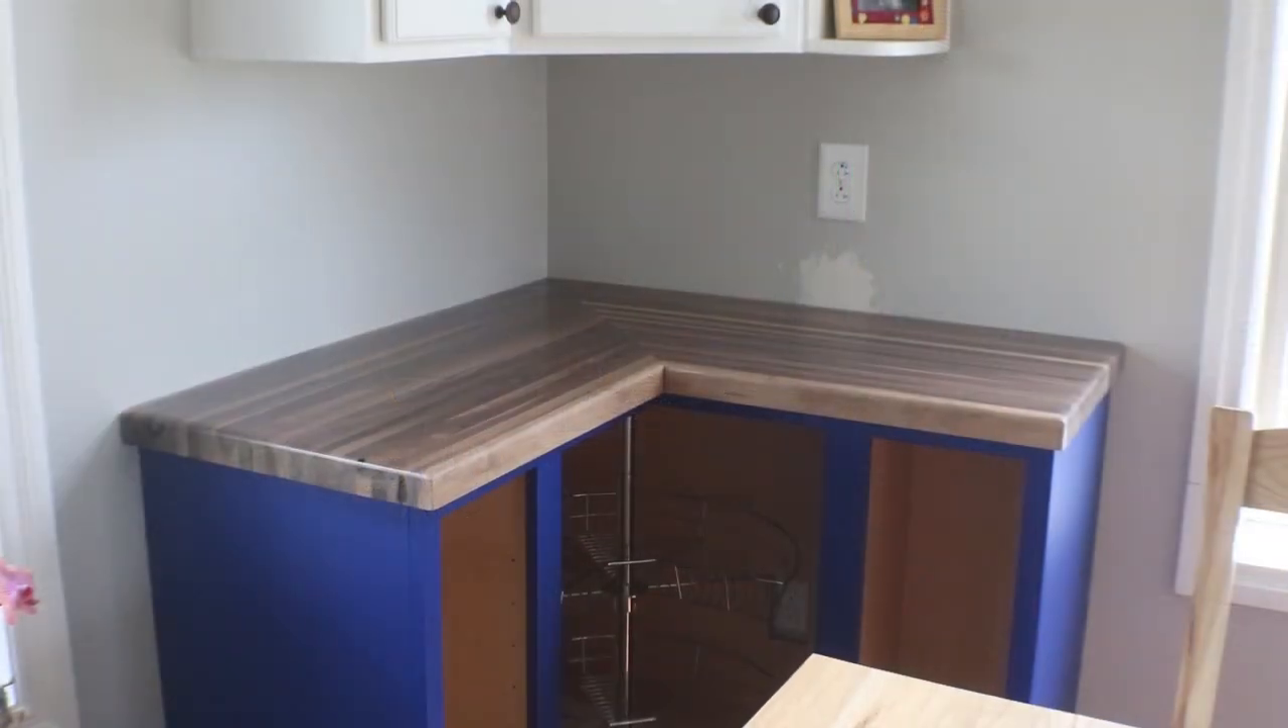Okay guys well there's the coffee bar put in place.